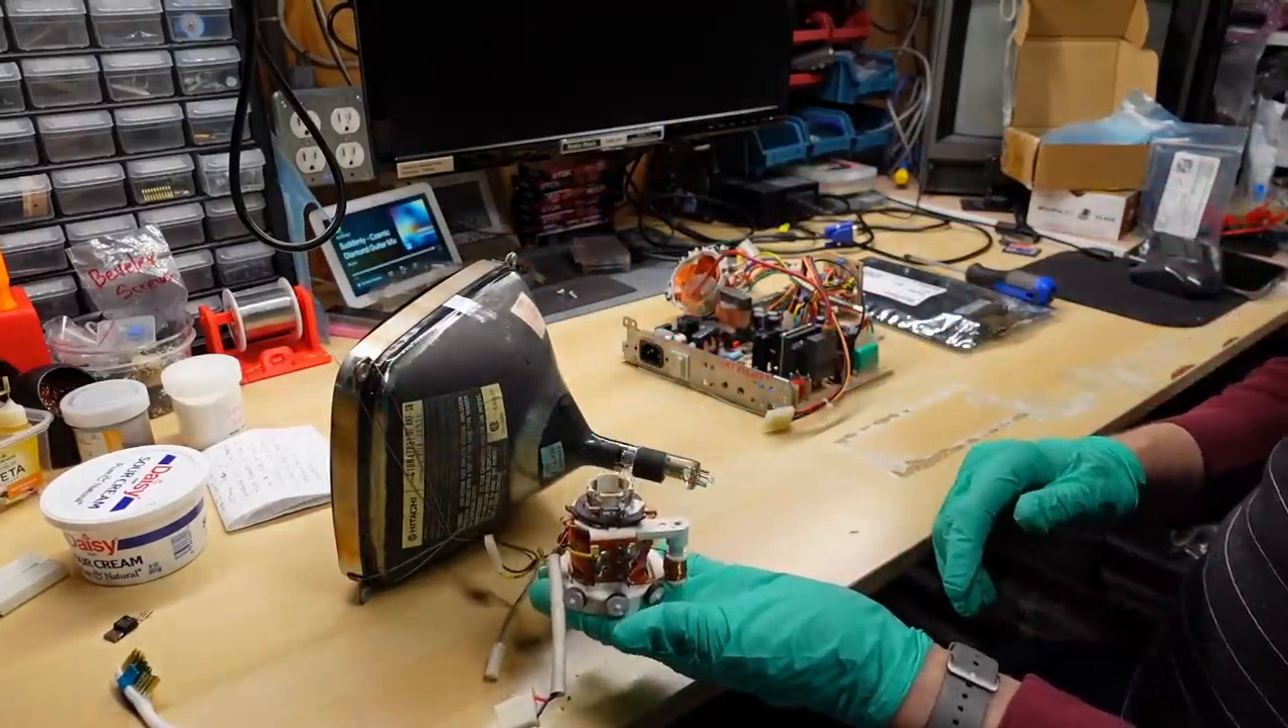I have removed the deflection yoke. This is it right here.